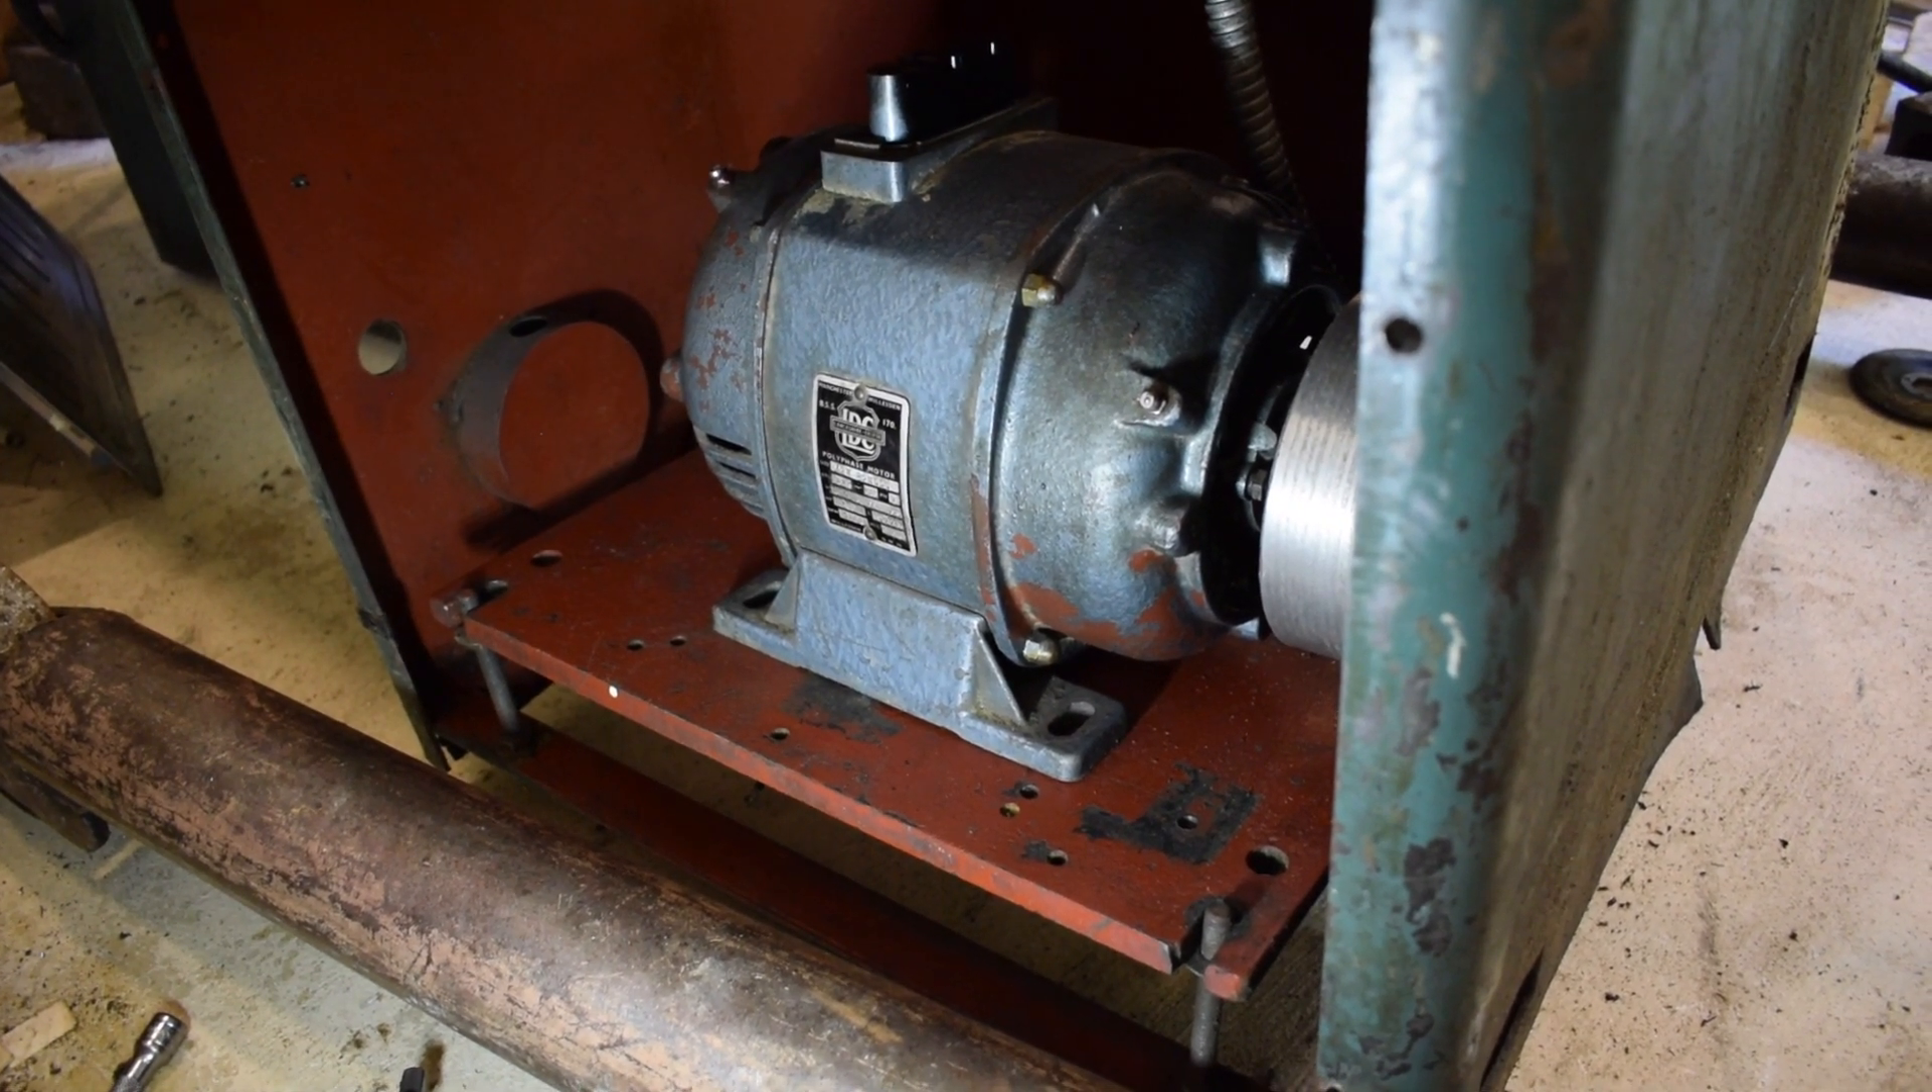That's the motor back in now or back on the plate now I just need to bolt it down.